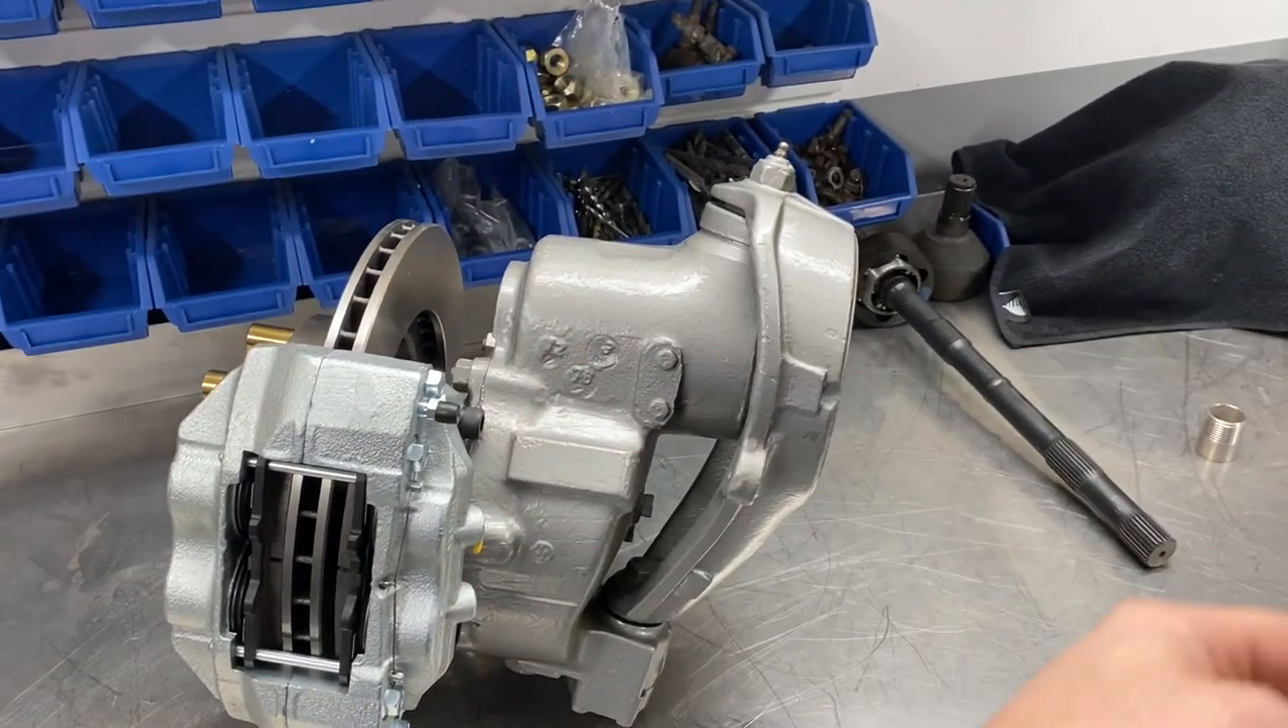Here it is. Fully assembled. This is the left side knuckle.